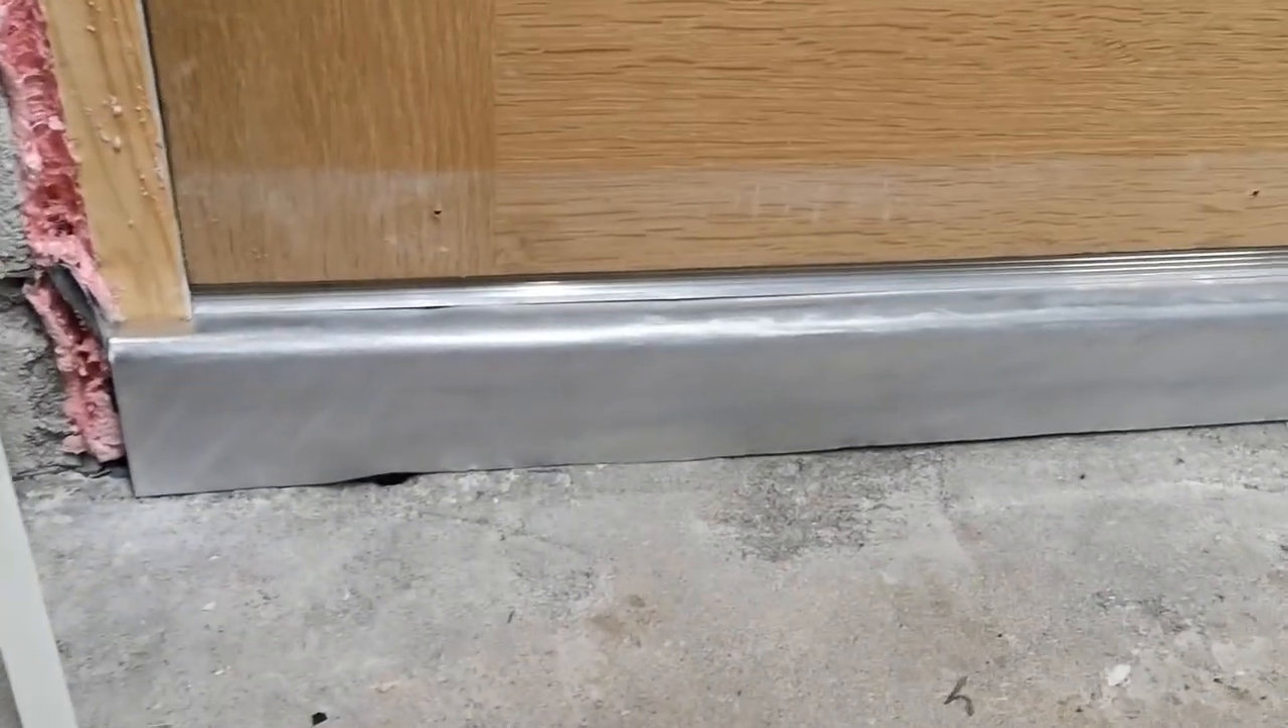As you can see the steps finally on now.